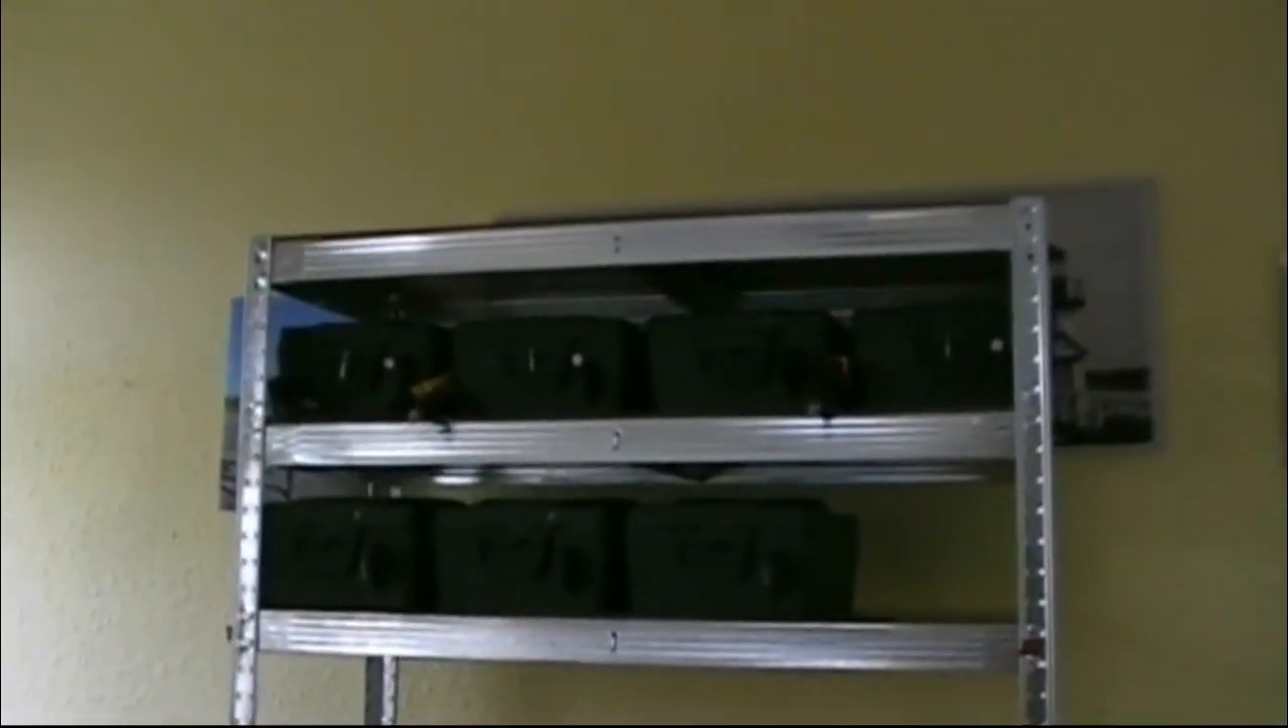As you can see... I now have two shelves in place.